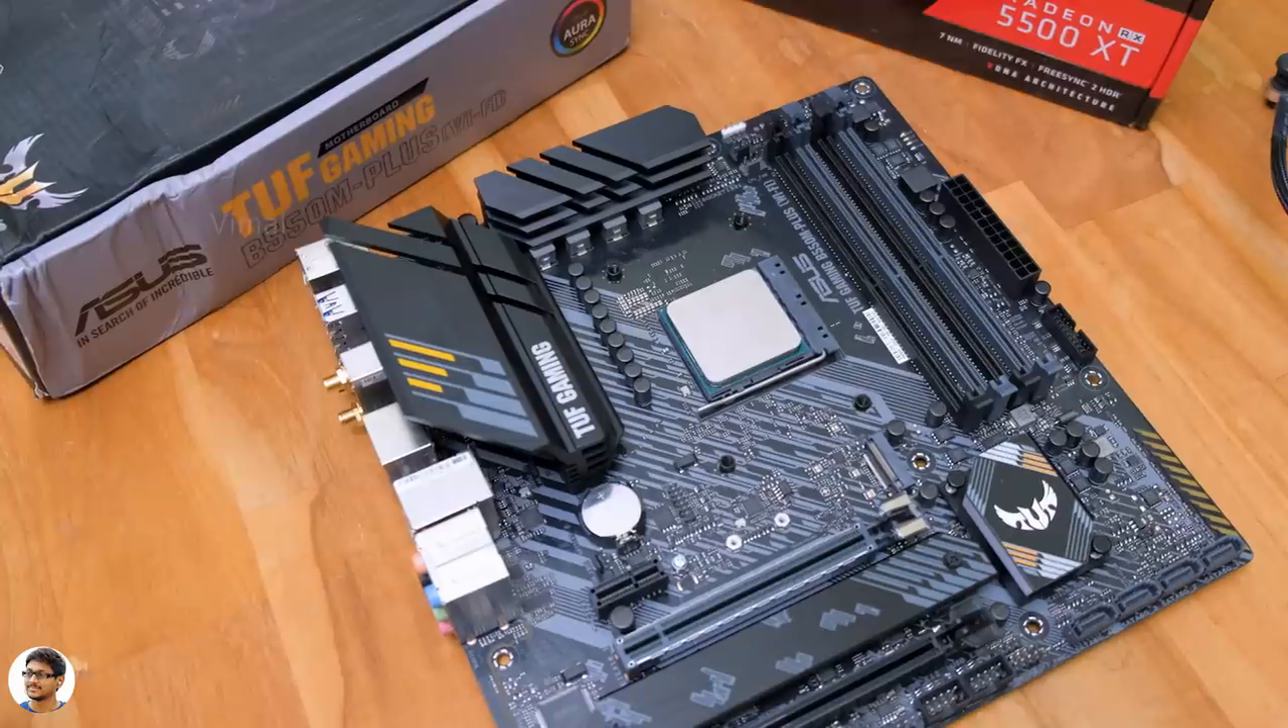After that pull down the lever to lock the cpu in its place and that's it guys we are done with the installation of the cpu.